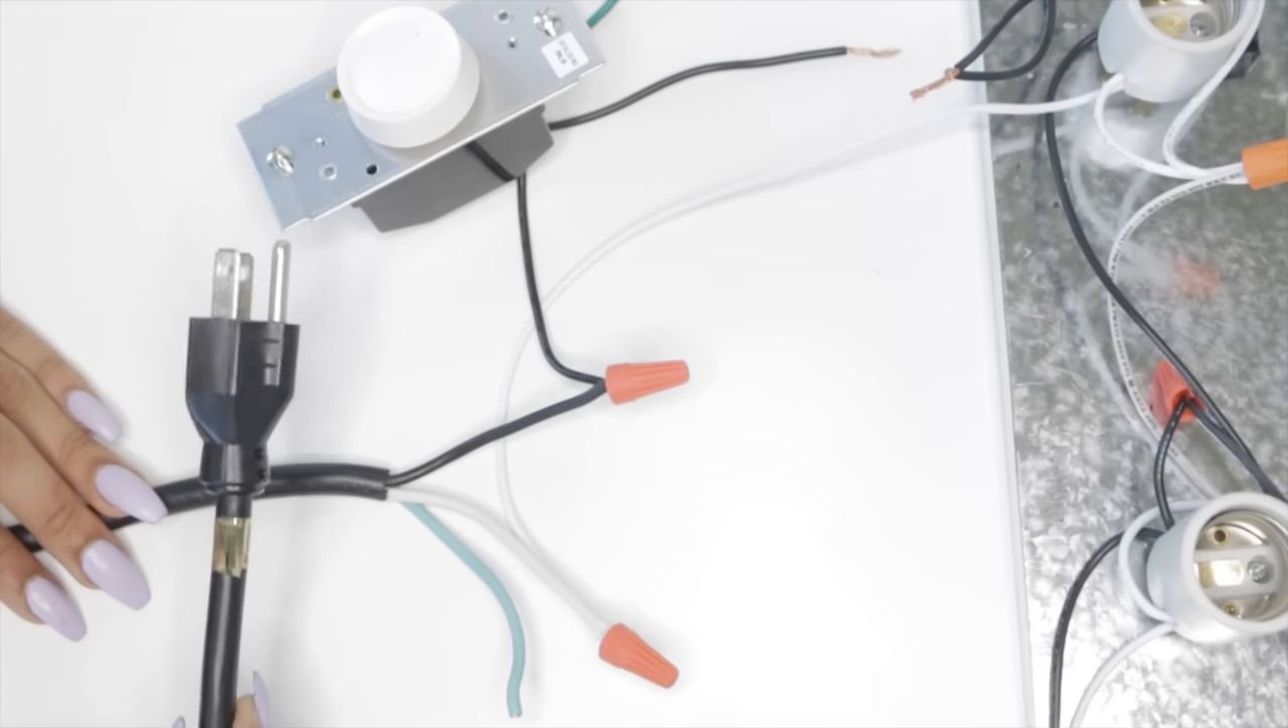I have the black wire from the dimmer connected to the black wire of the power cord.